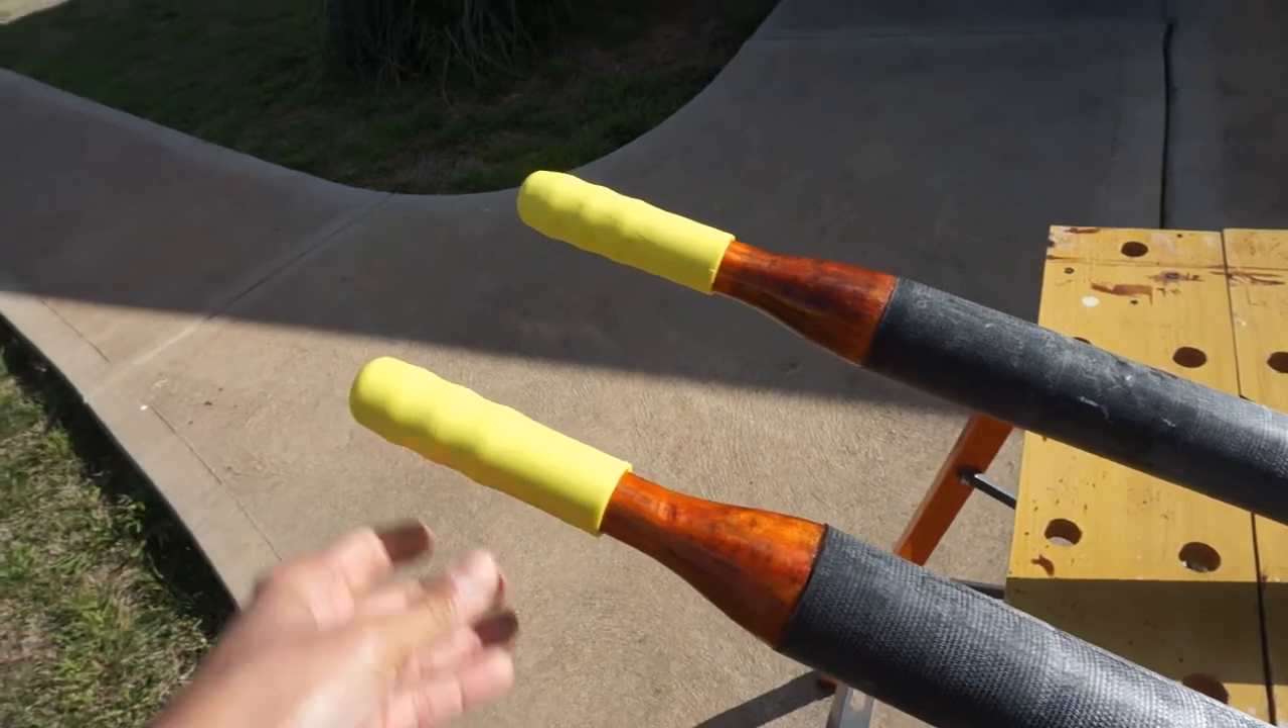With the oars now i've given the handles a nice varnish i did three coats and i put two nice new hand grips on so it's looking a lot better now.